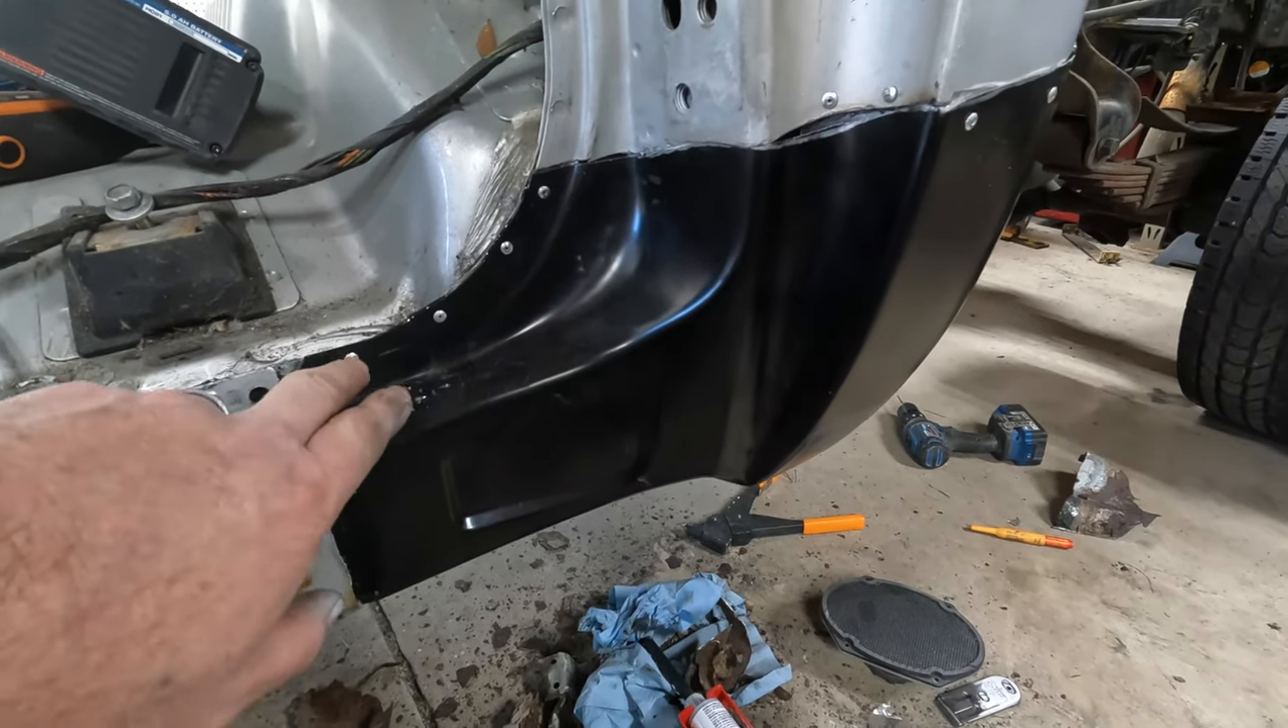Now I have the corner in place and glued.